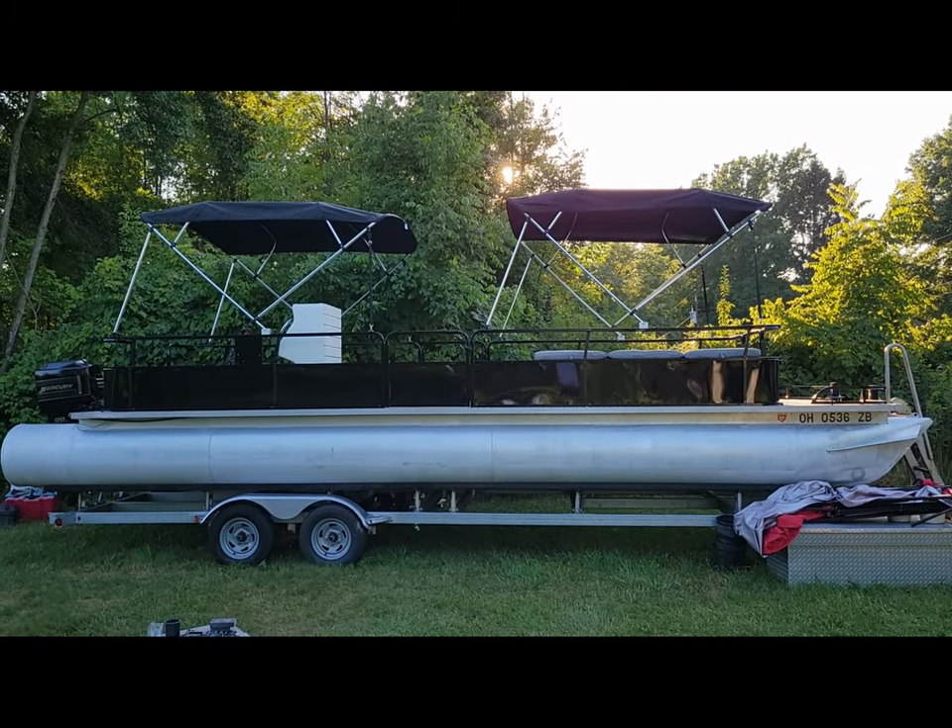So there are the tops both installed.